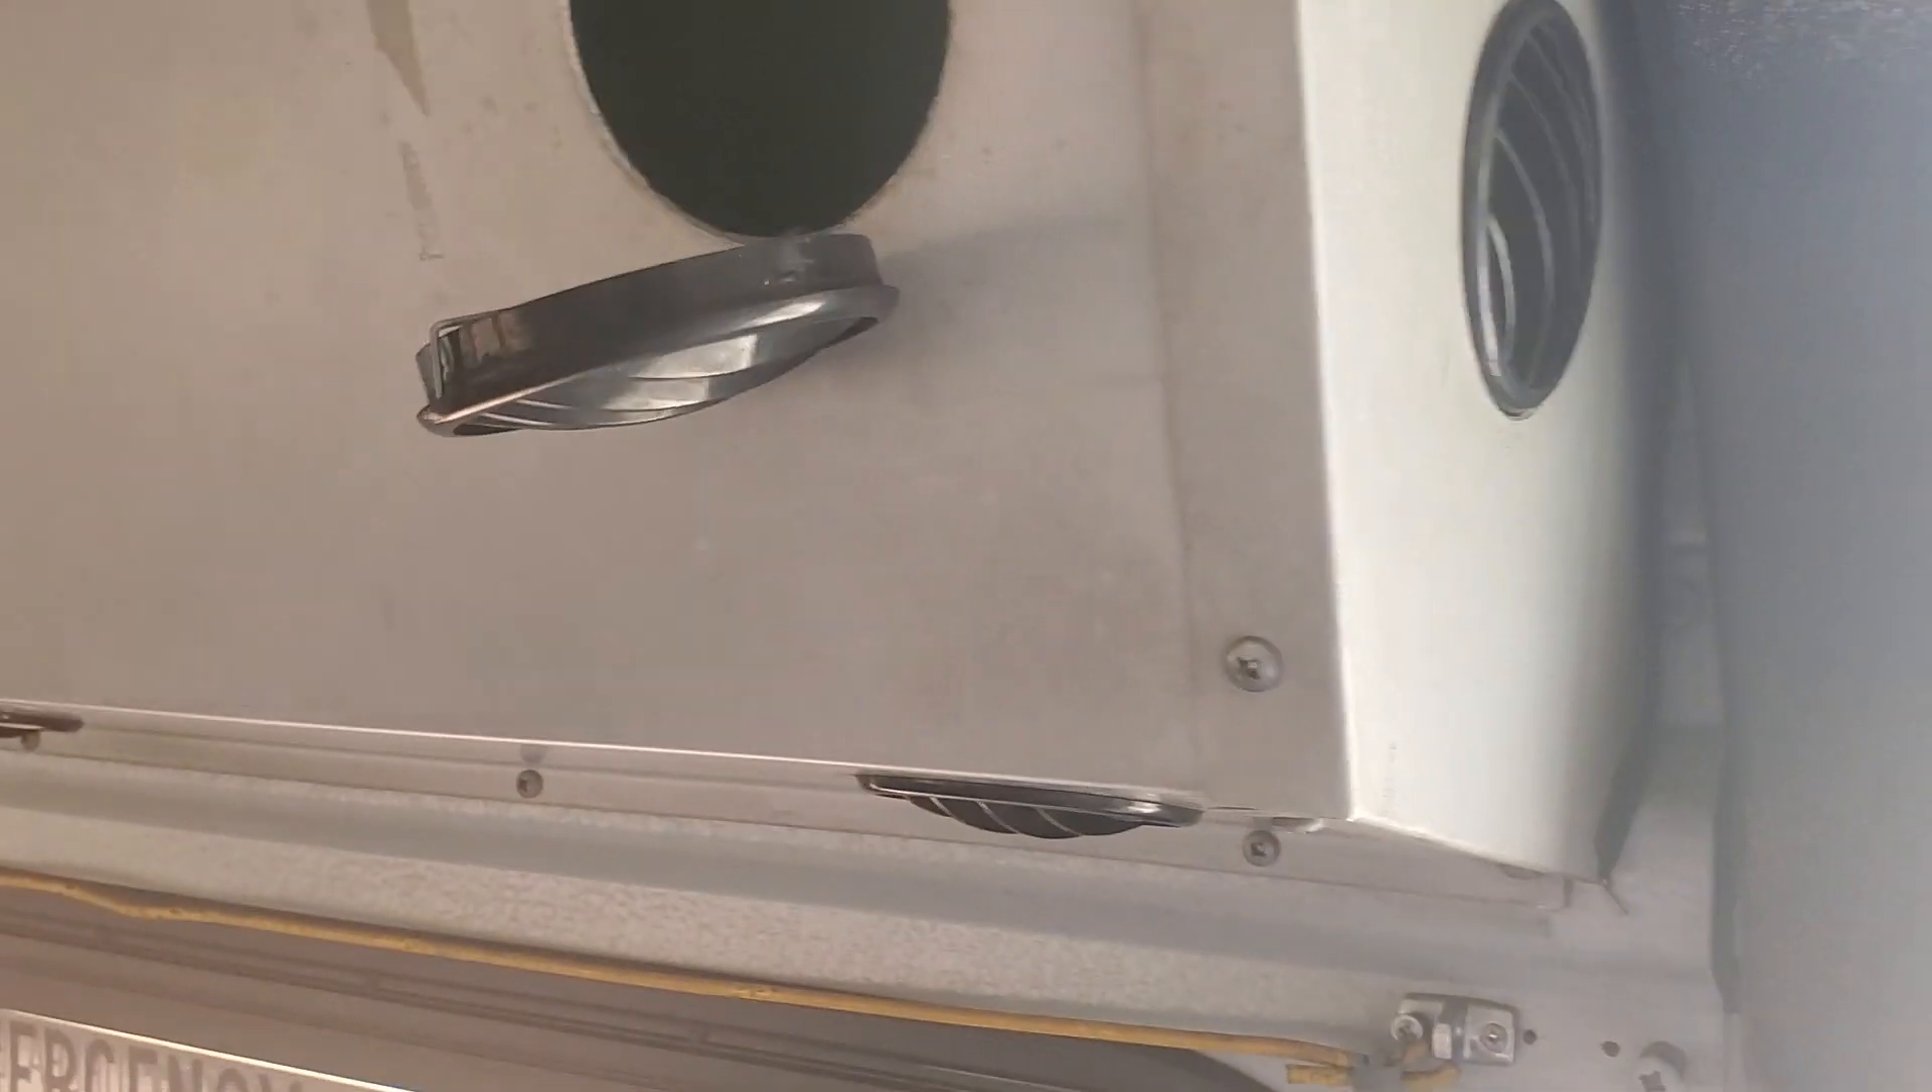This vent is sticking out.